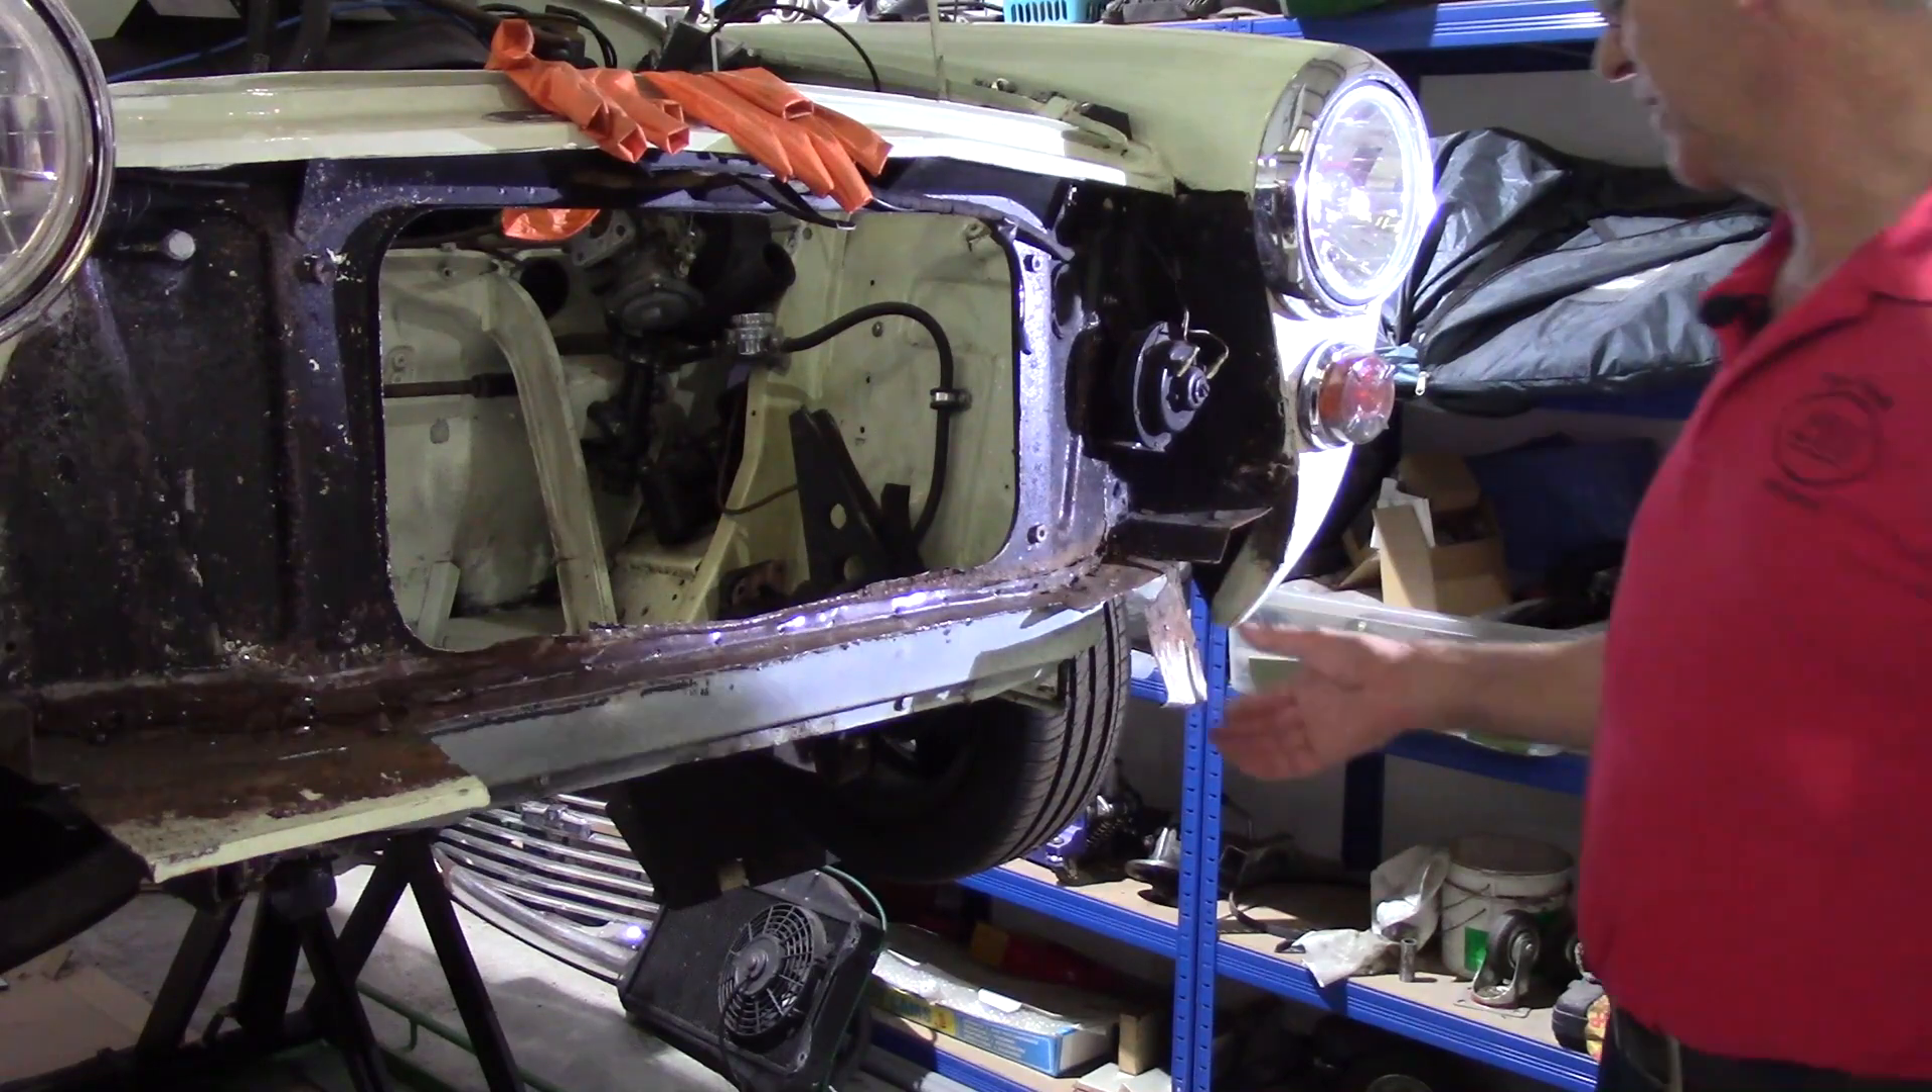So, as you can see, I've removed most of the apron panel.